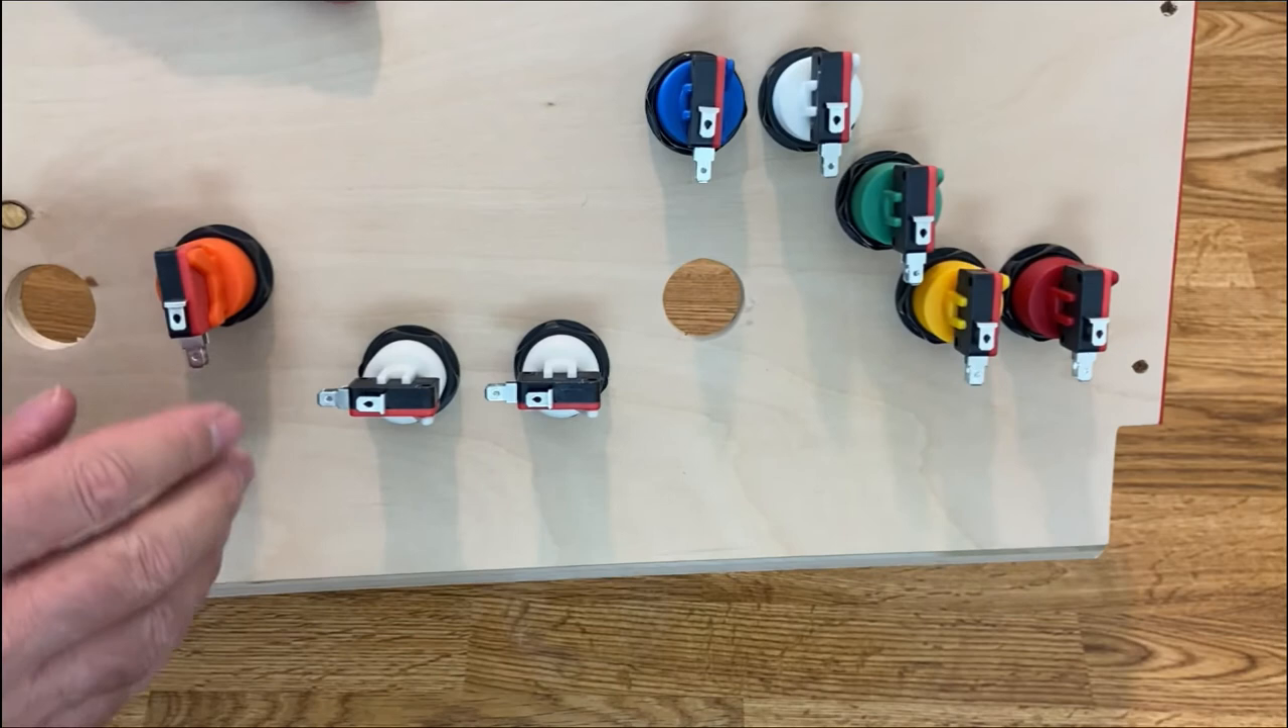Once again here's all my buttons installed here's all the switches installed I have them all going in a certain direction.